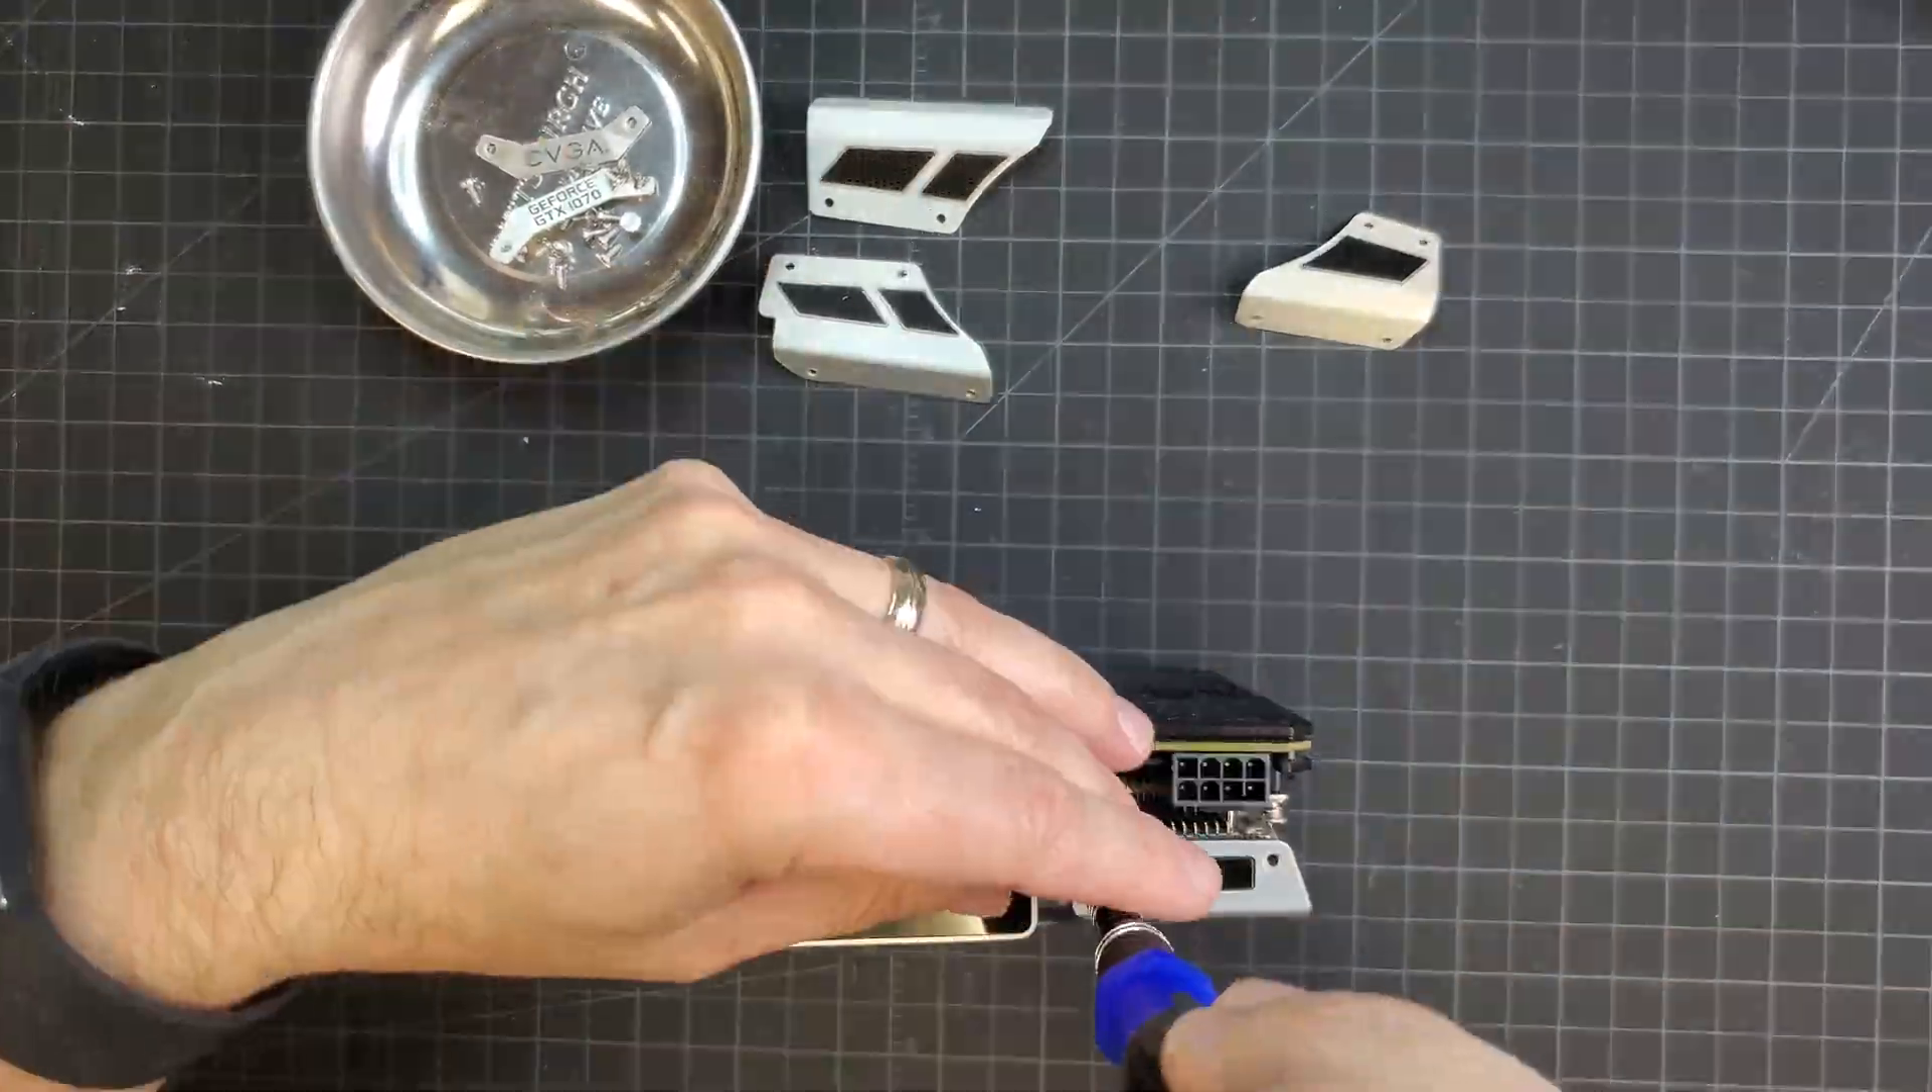I took off most of the chrome accents on the graphics card to wrap them.